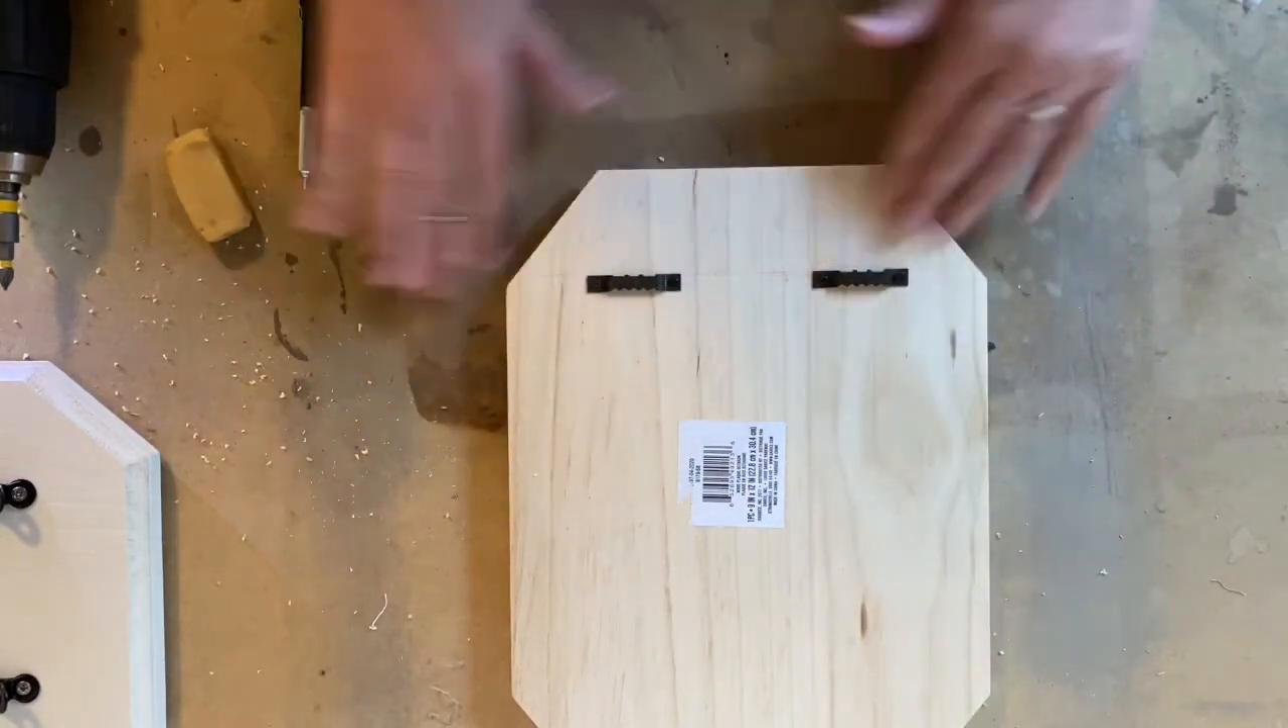So now we have our first set of hardware installed on the back.